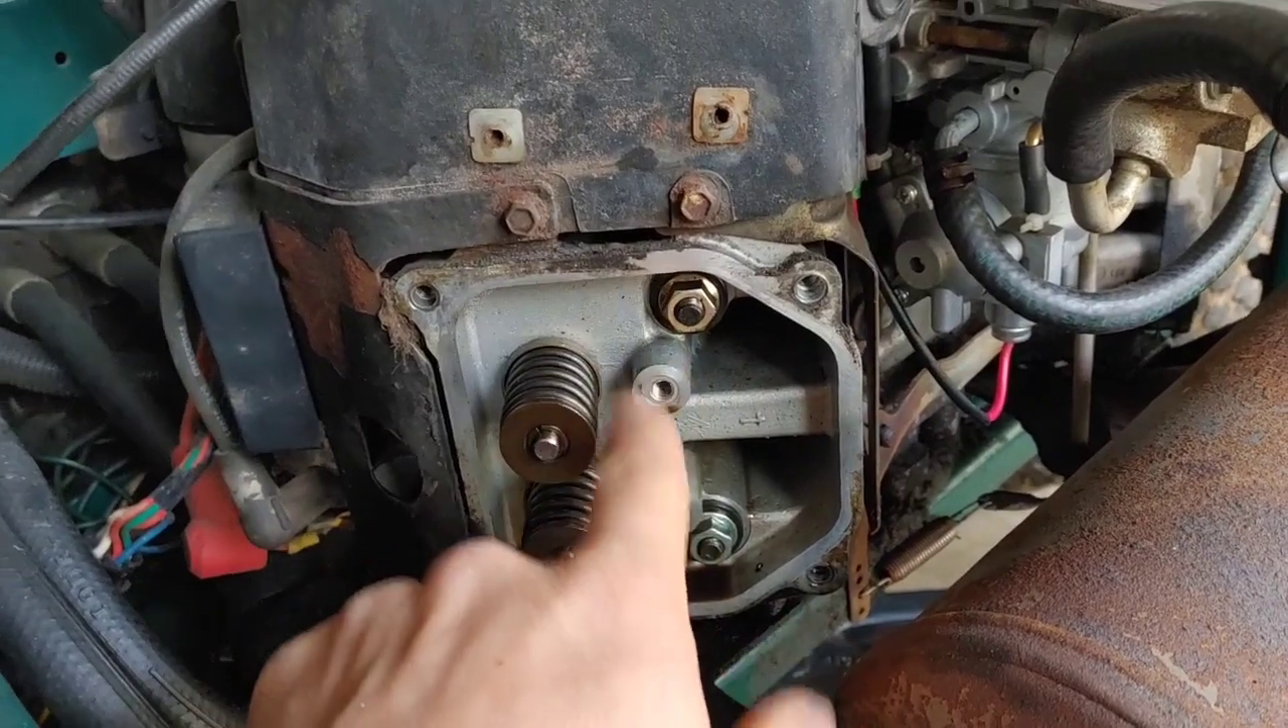I don't have the rocker arms or push rods installed right now.